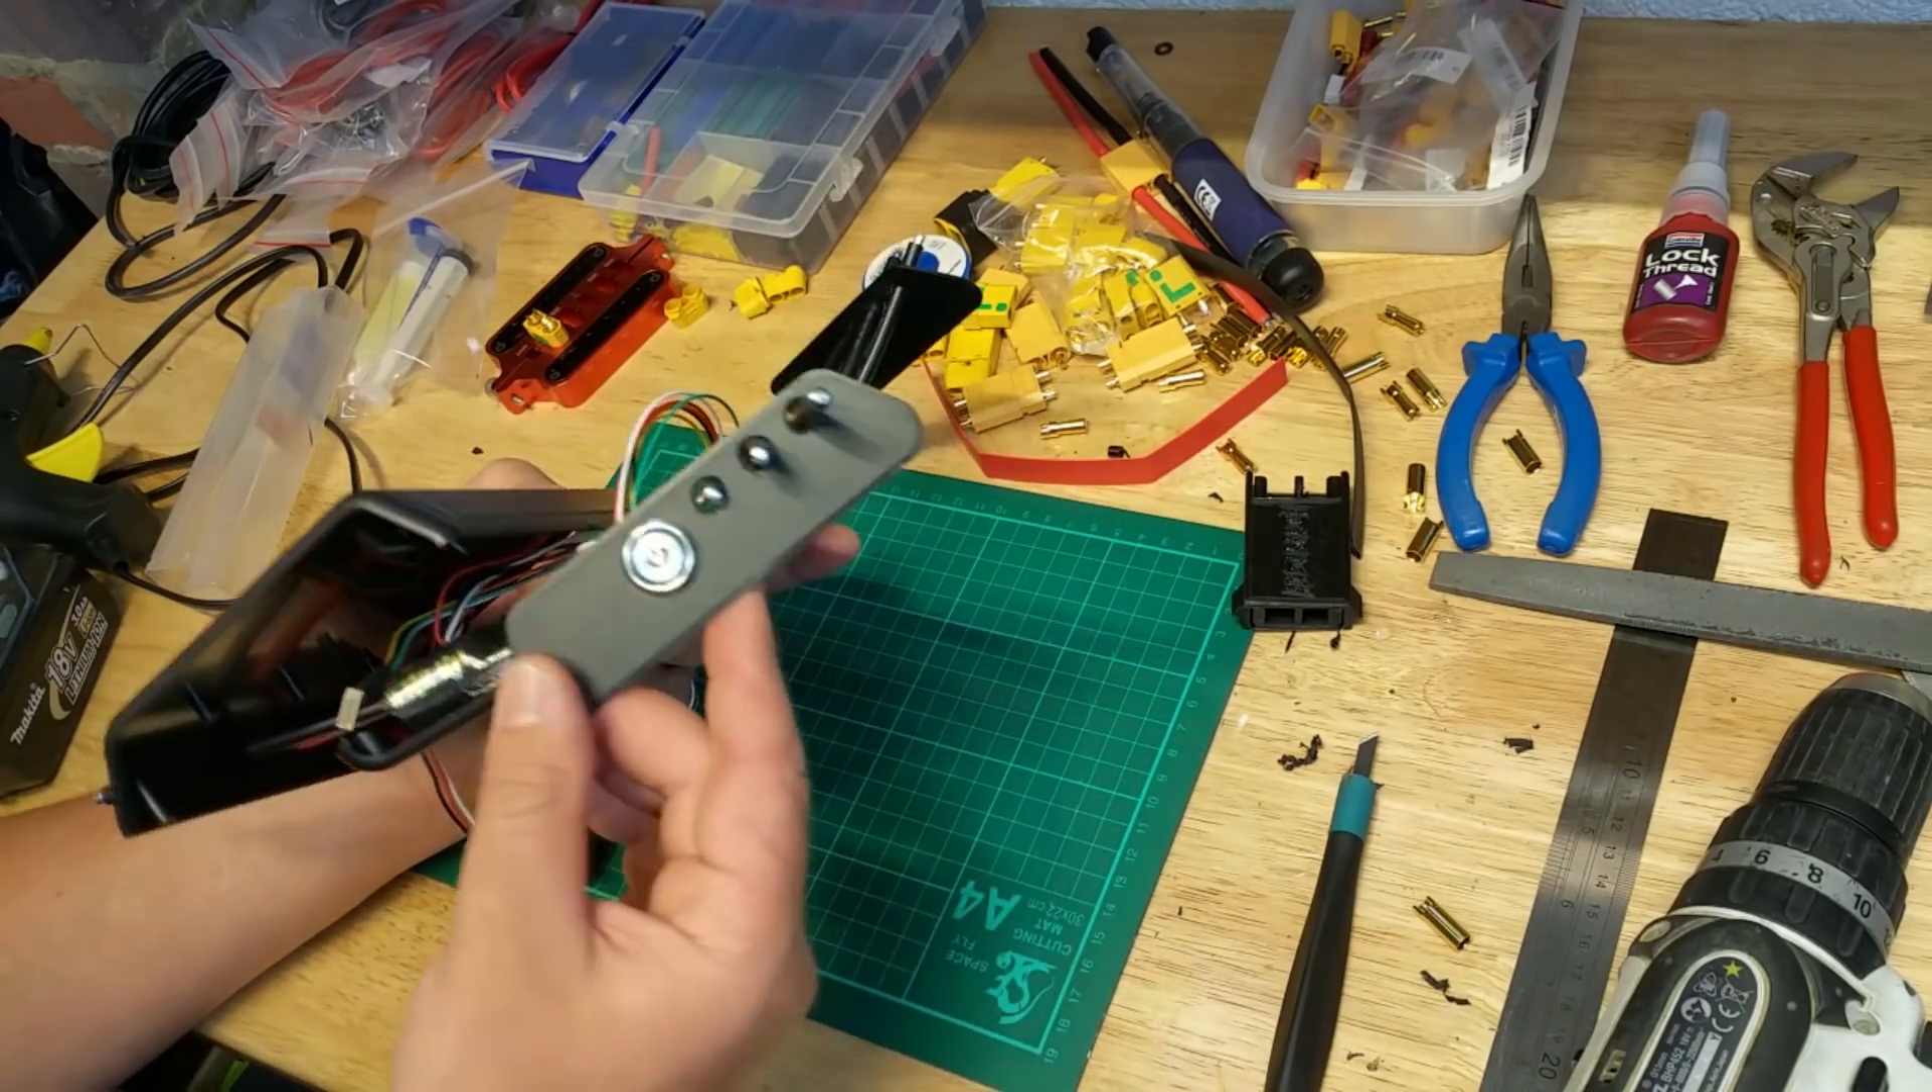Everything fits The power button Is installed.